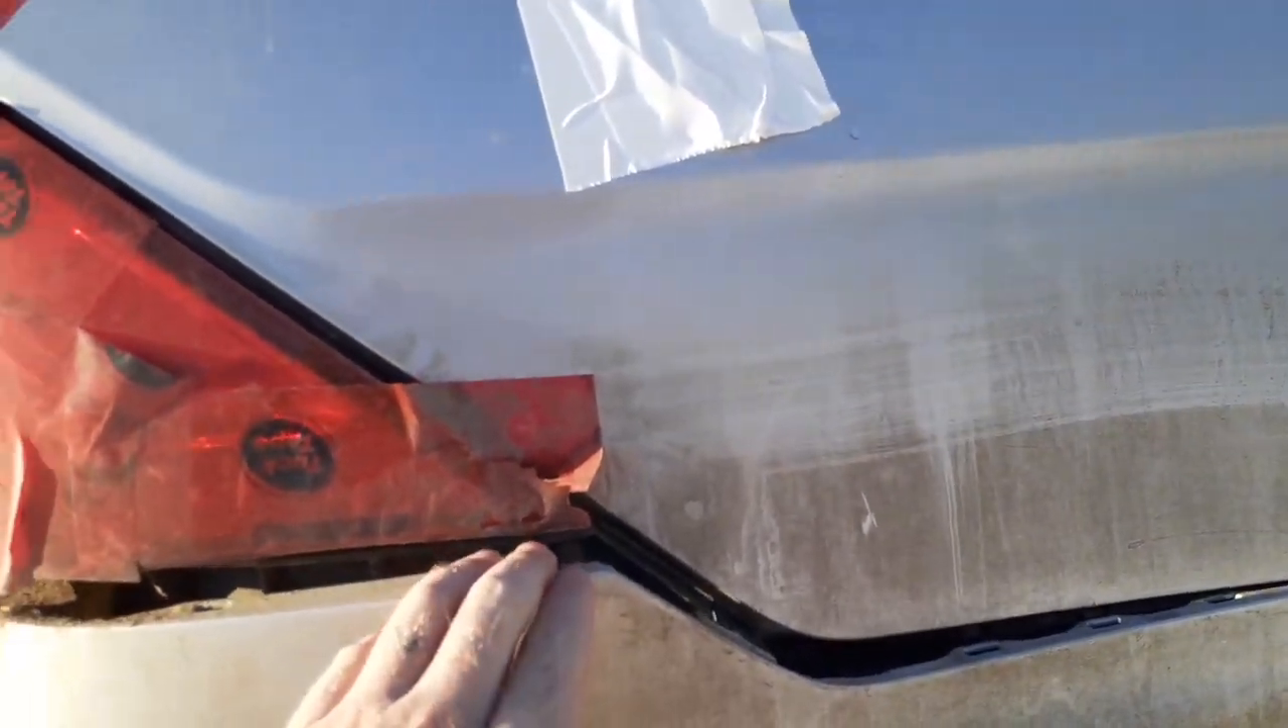The bumper's pushed out here too. So you can see that, uh, it fell out of place and the light is all out of whack.